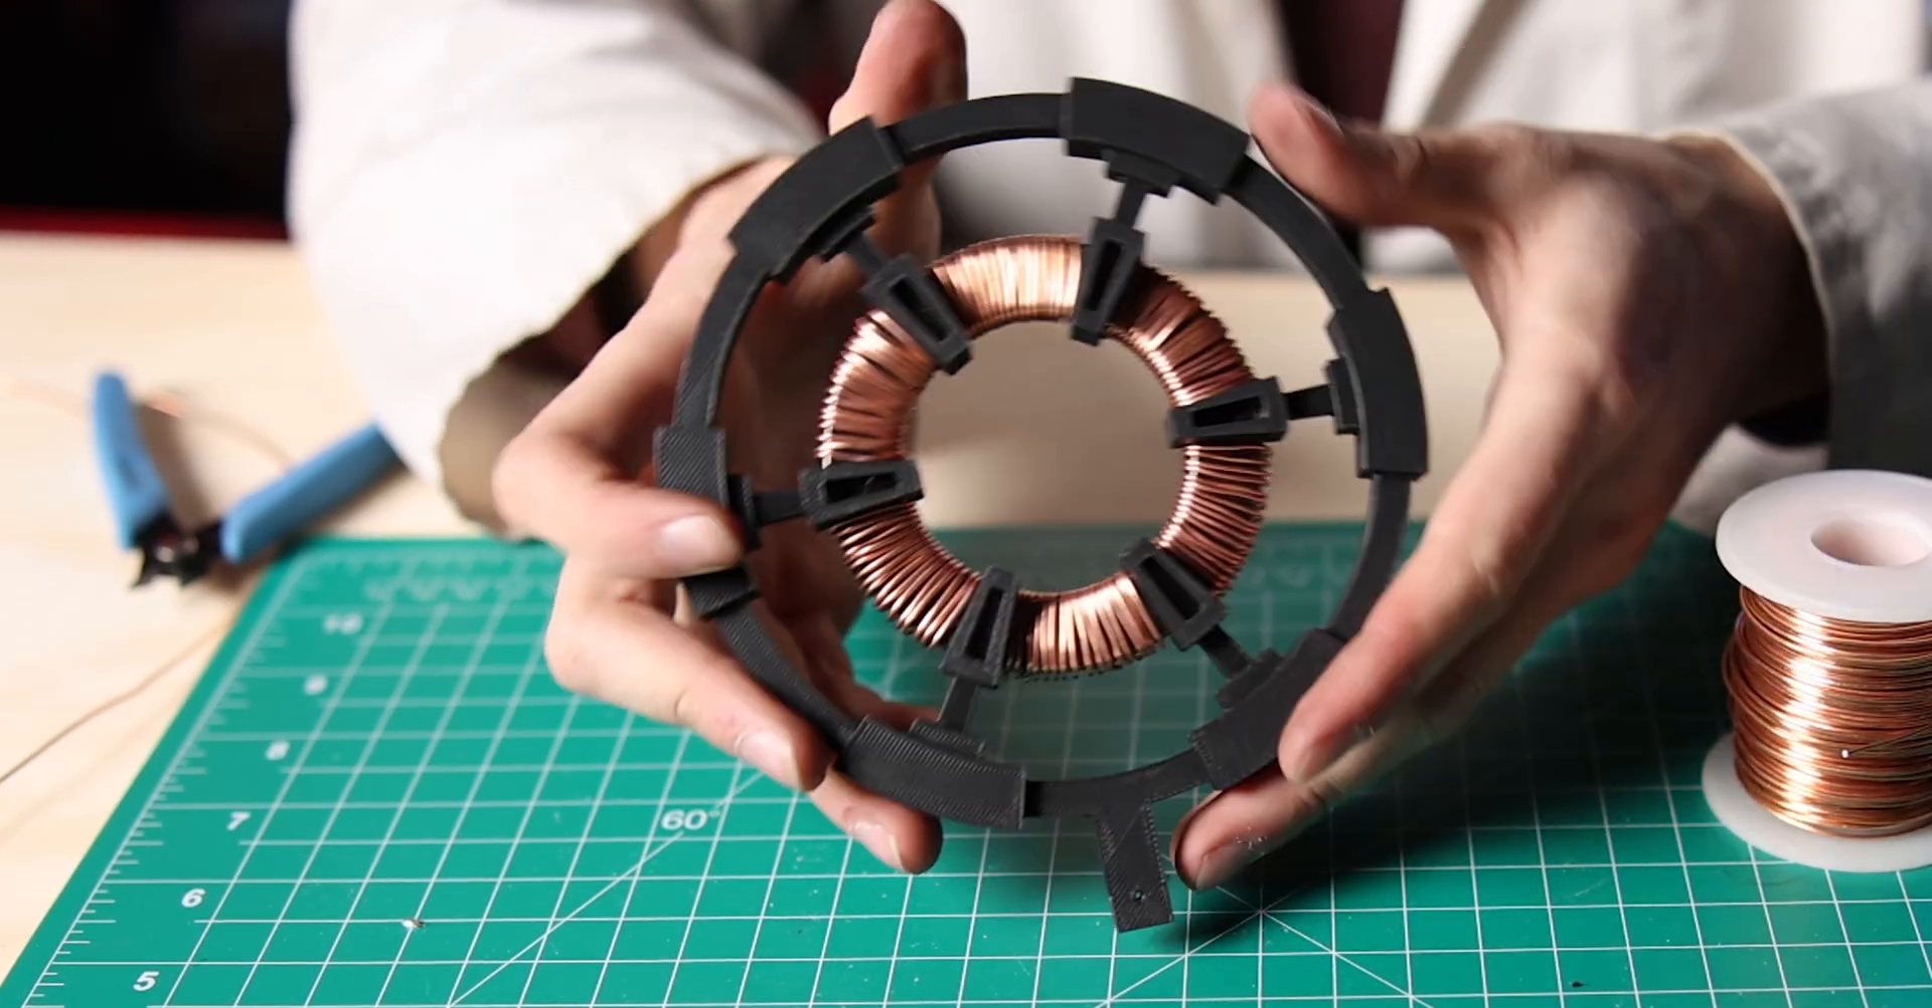Okay we just finished winding this copper wire around this magnet and this is how it turned out.